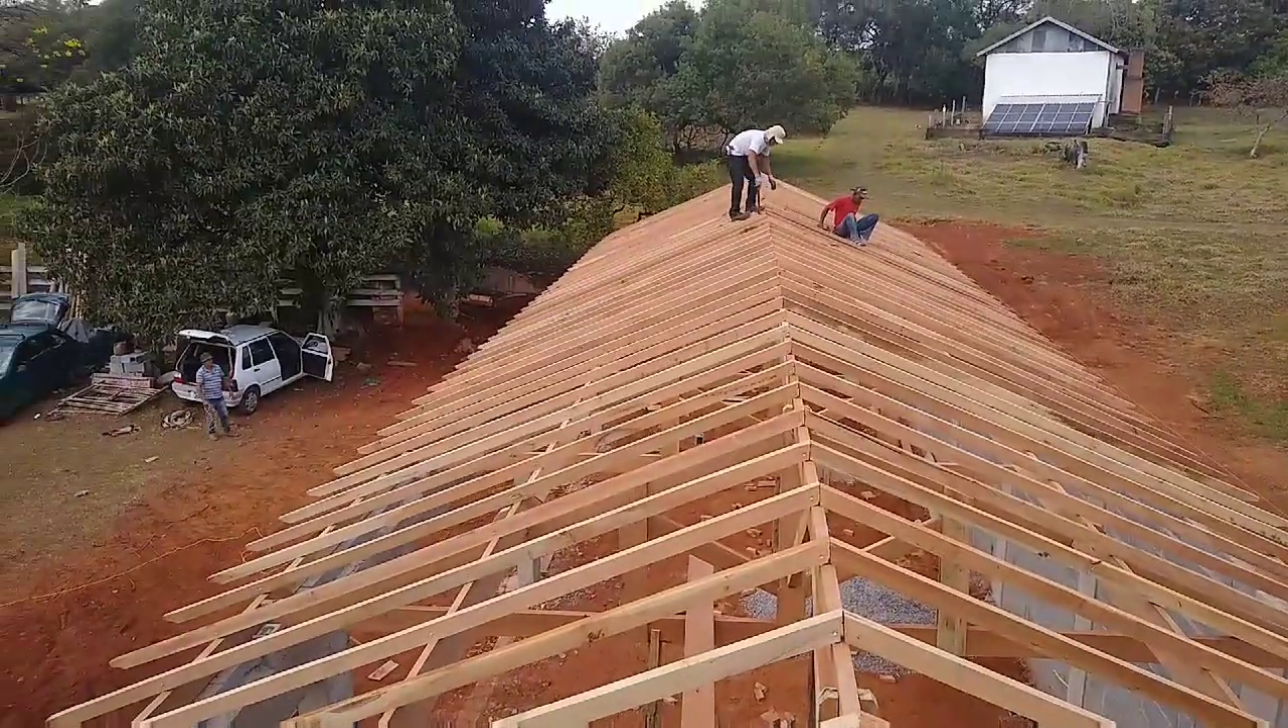Tá pronto o telhado tá acabado falta ripar agora.